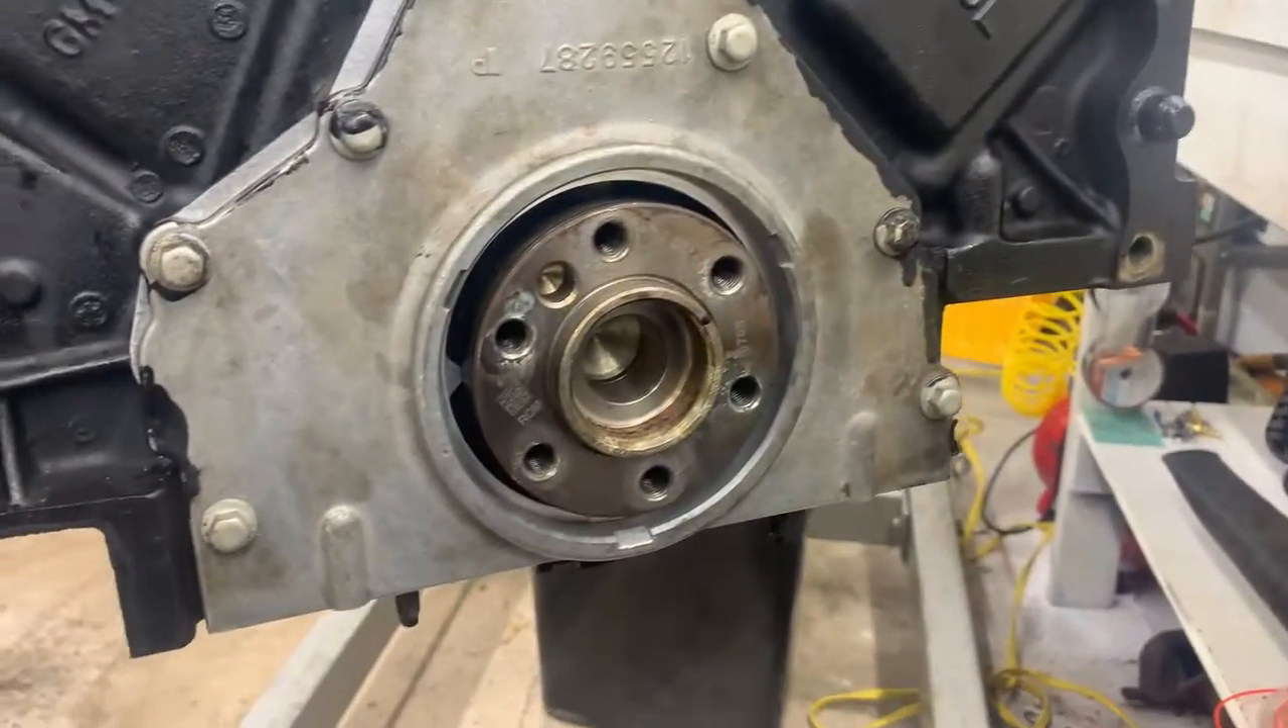Just got the rear main cover on.